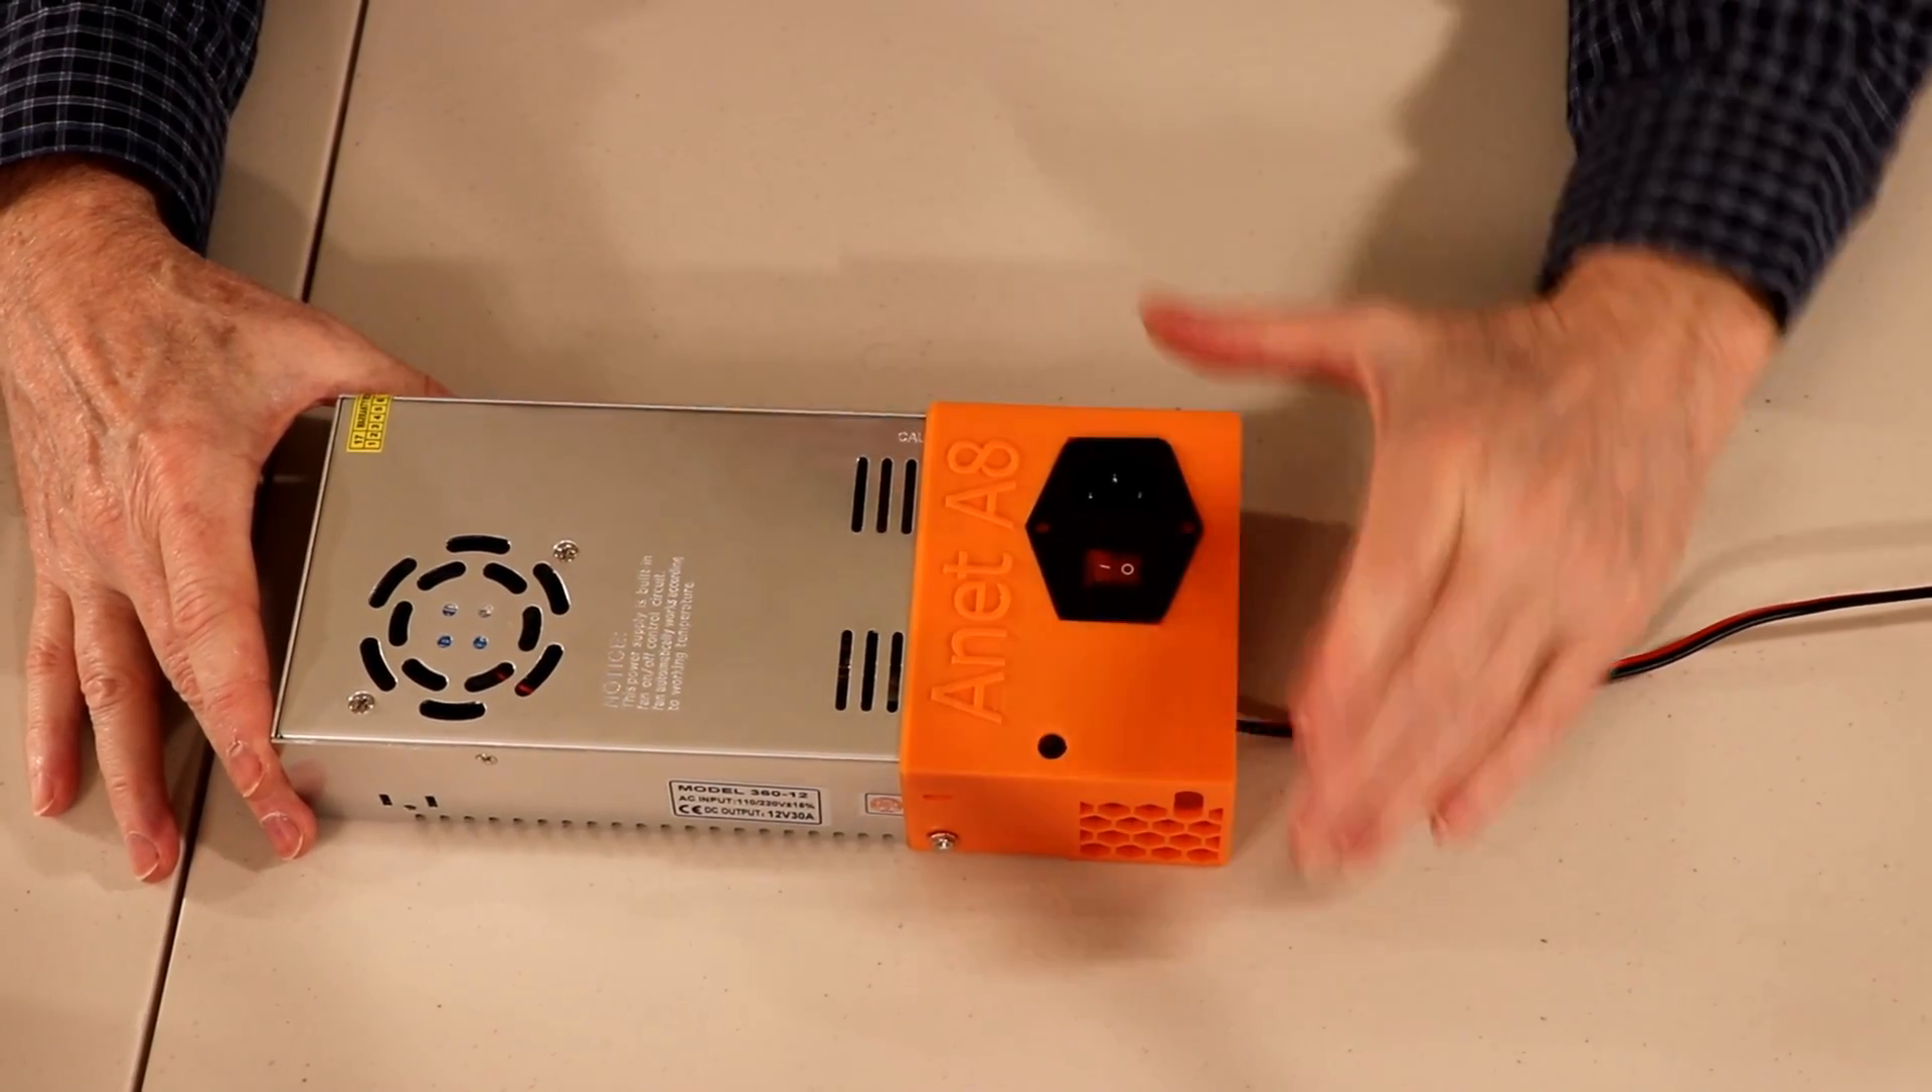I've got my switch and my power supply cover connected up to my power supply.